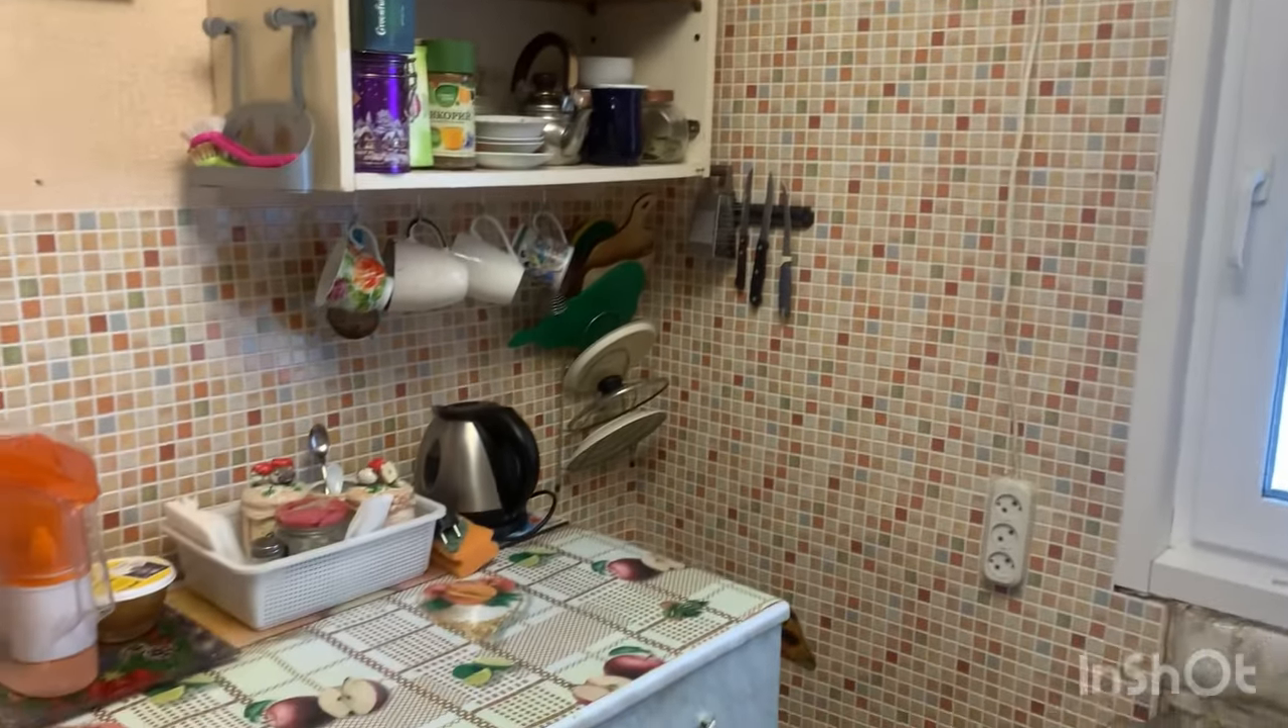Панели я доклеила. Уже и шкафчик повесили, прикрутили держатели.